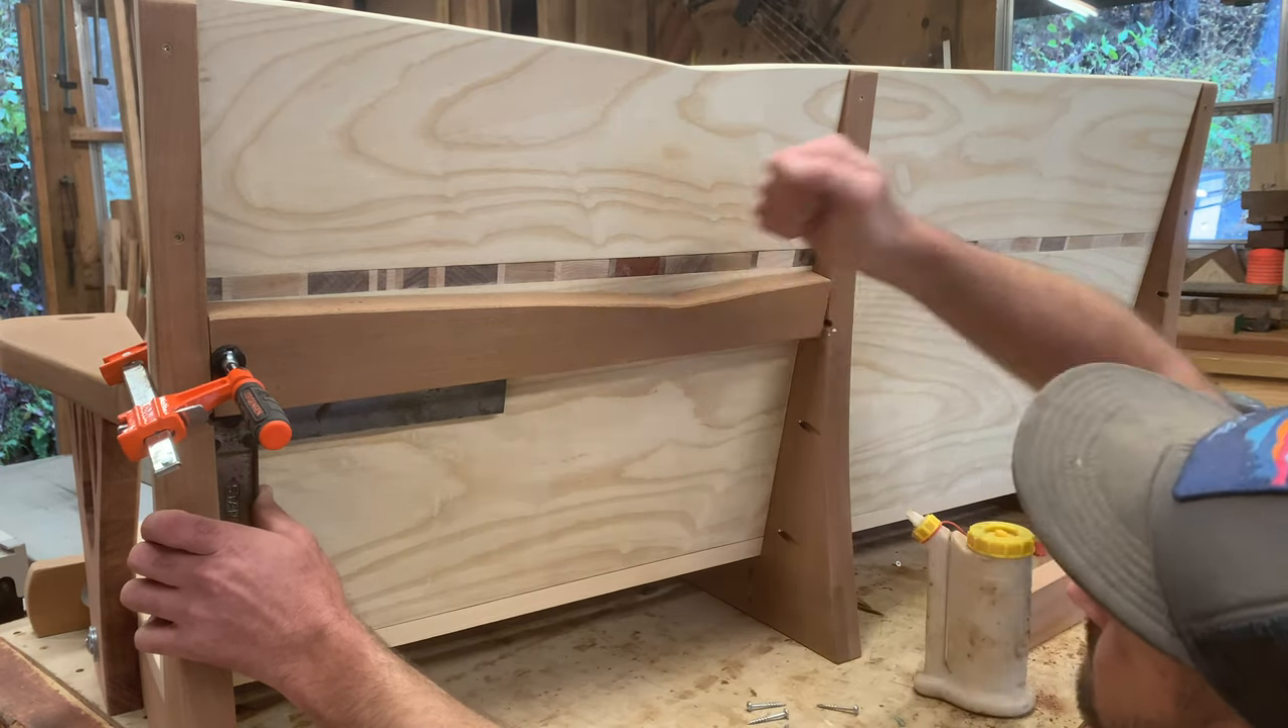I ended up adding this cross brace along the back. I cut it to mimic the design from the top piece.